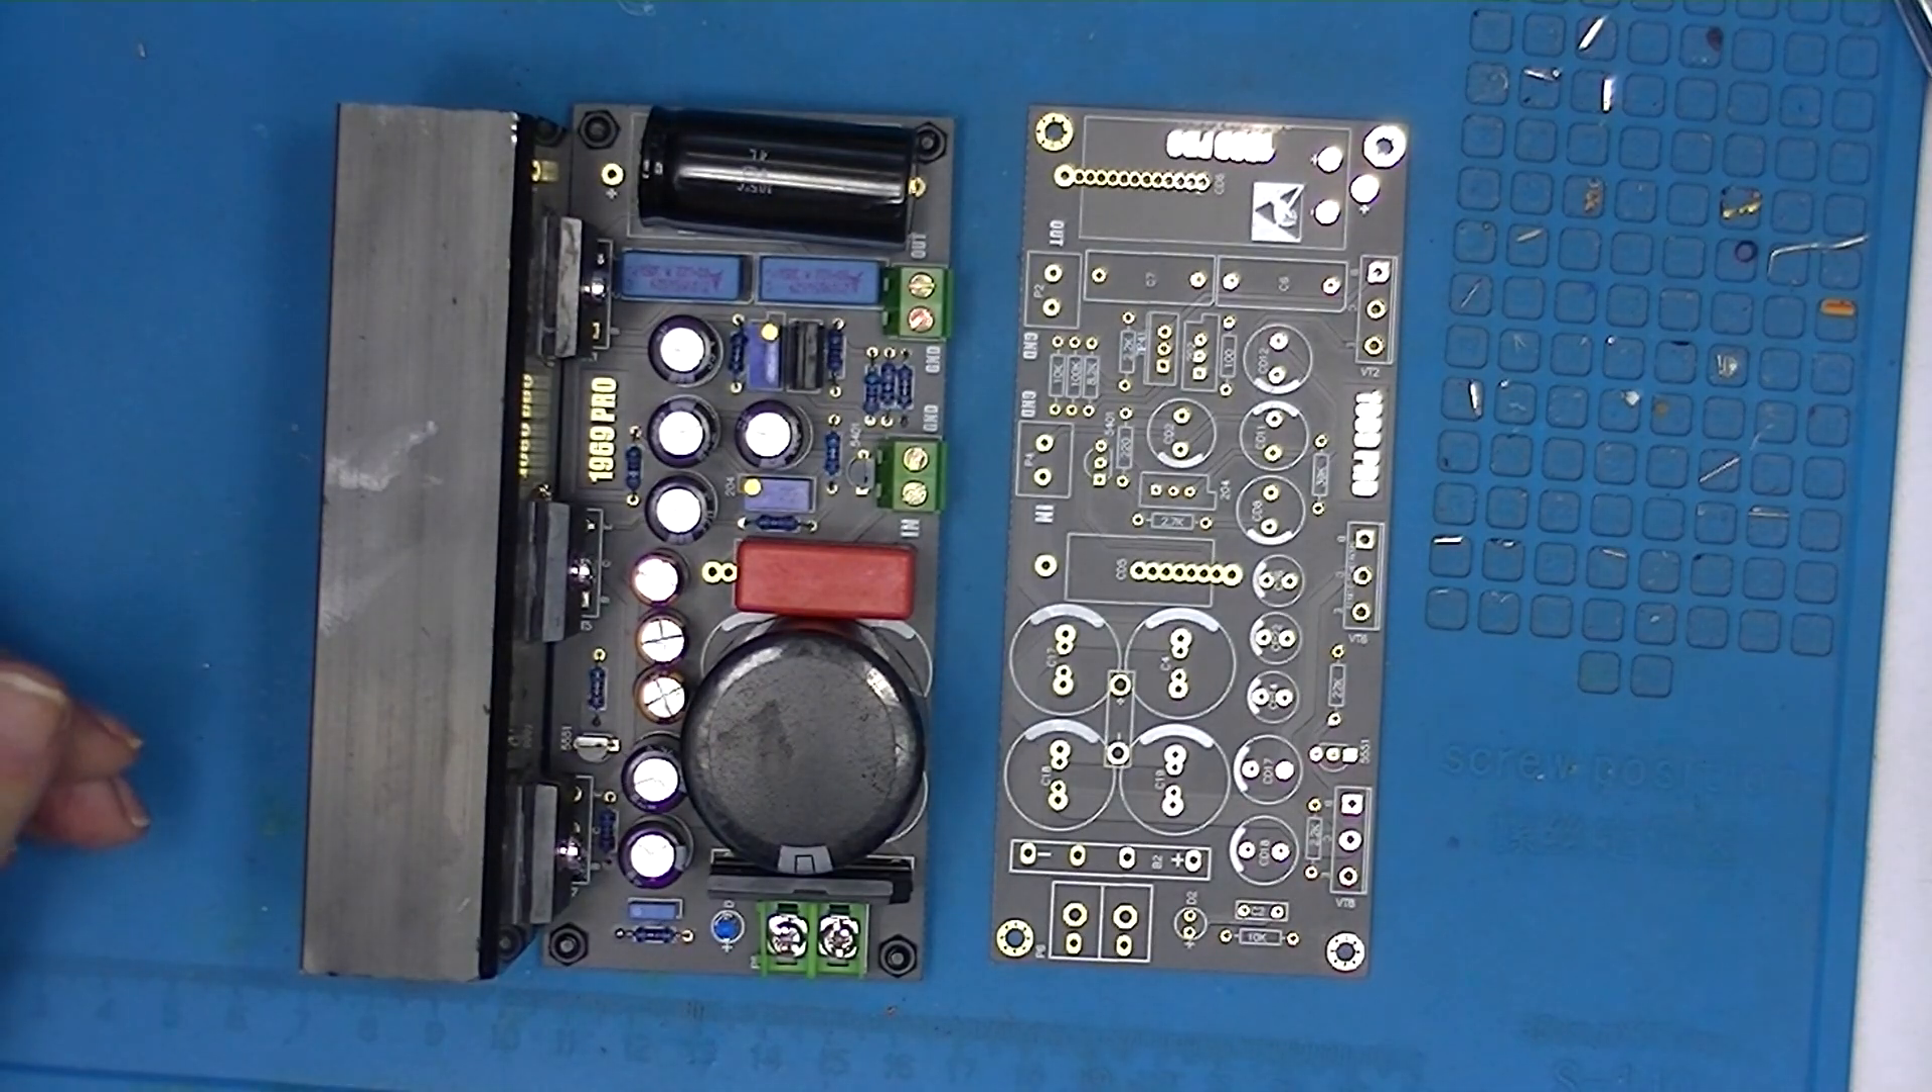I've fully populated this board now including the heatsink and the three terminal devices.